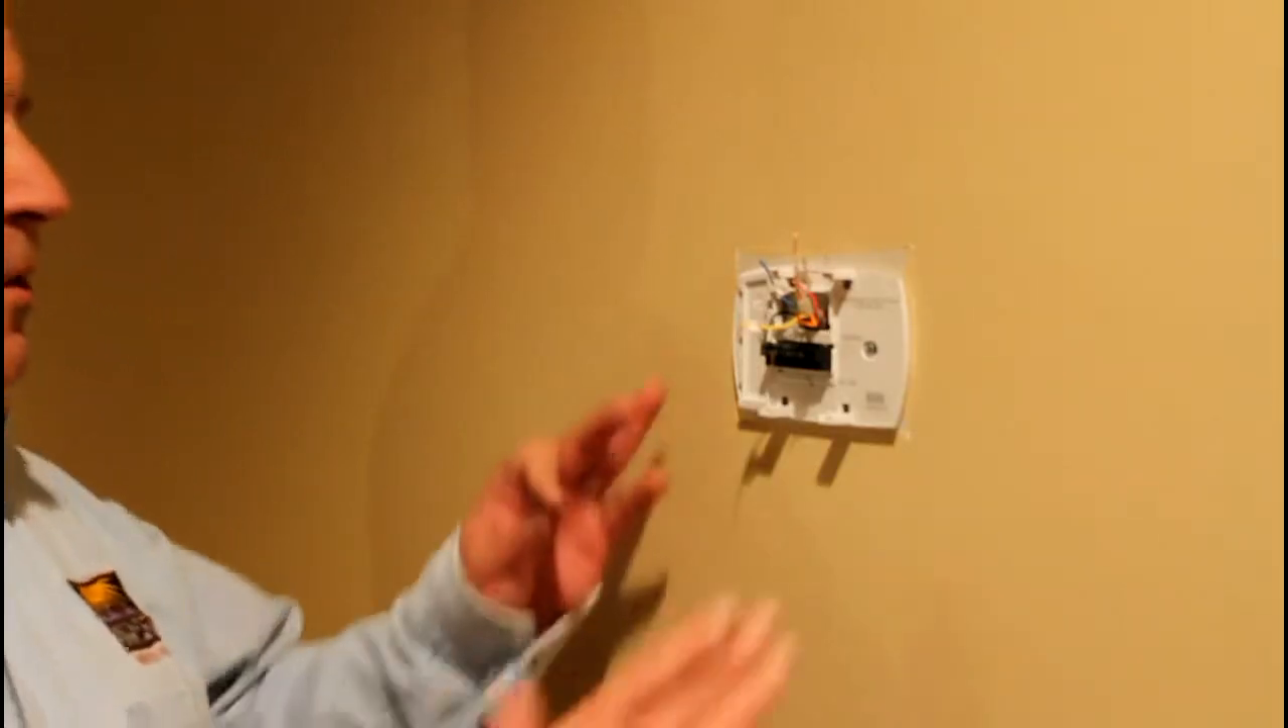Okay, we've got our wall plate on the wall, just mounted to the same two screw holes that were there.